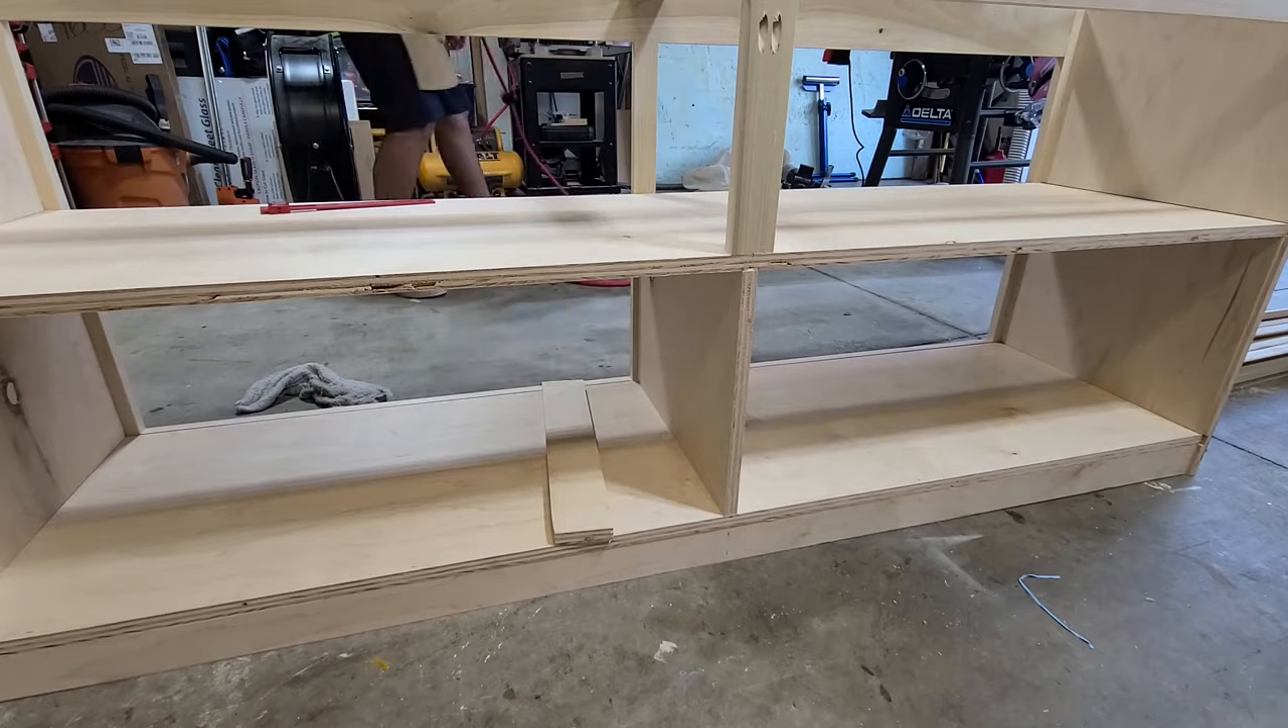I also added that vertical divider and you can see i'm centering it.